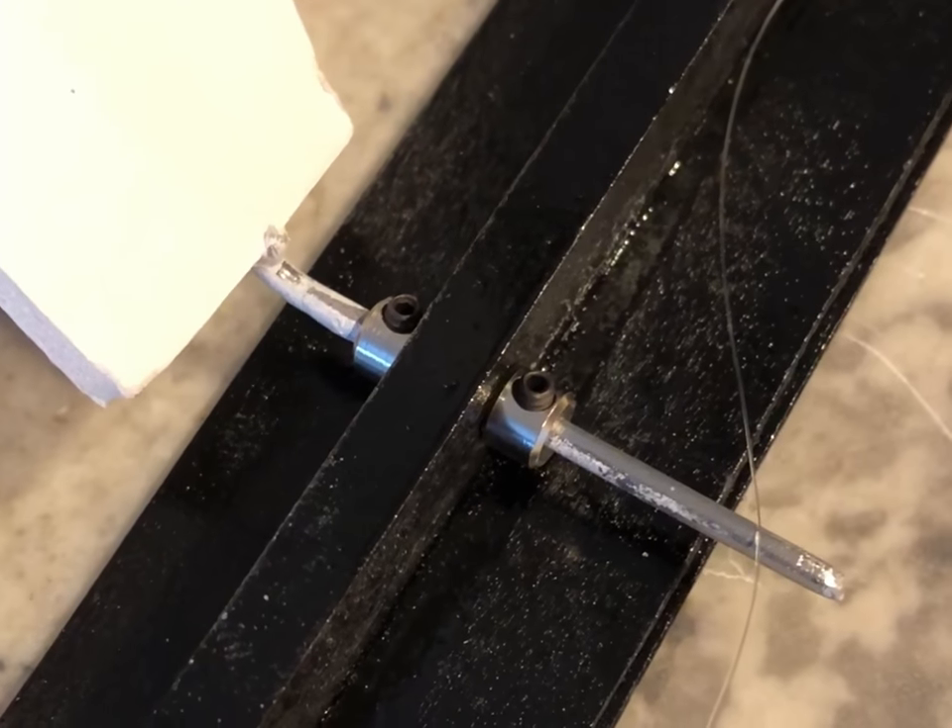Okay, I've got the skis painted and mounted on the plane. You can see that I used some wheel collets to keep the skis on the axle itself.